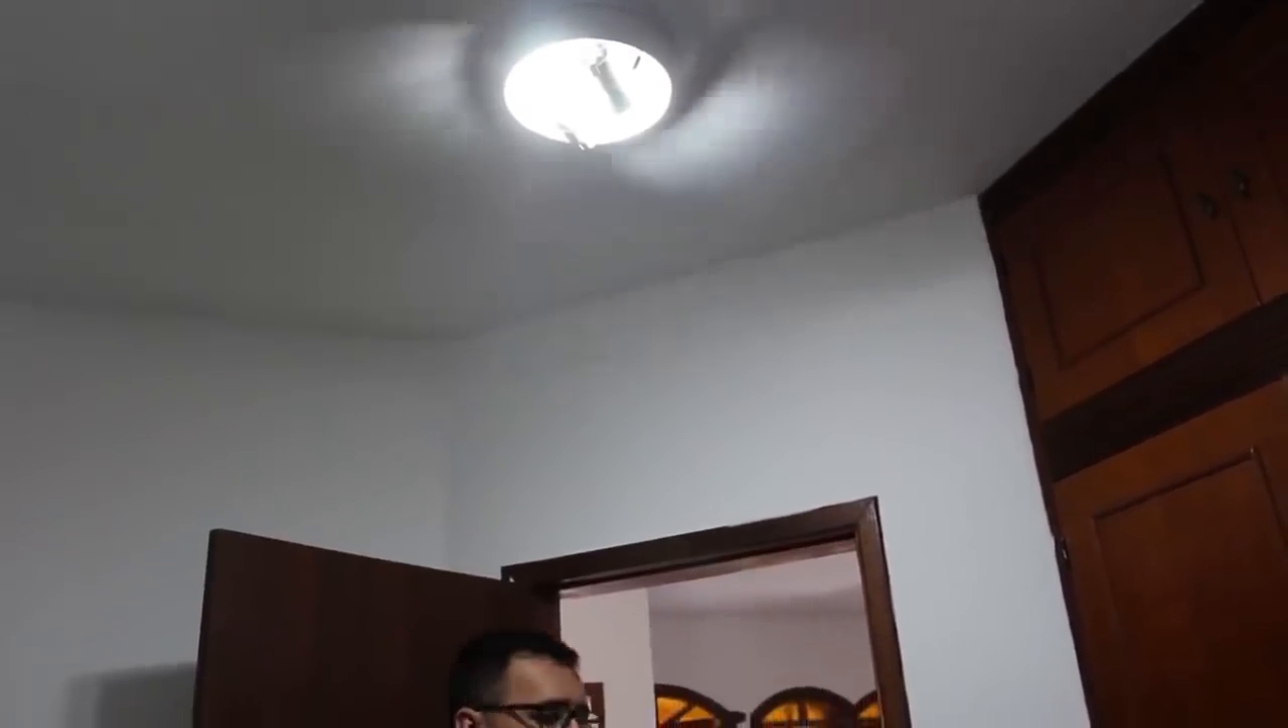Só falta colocar a cúpula aqui embaixo.